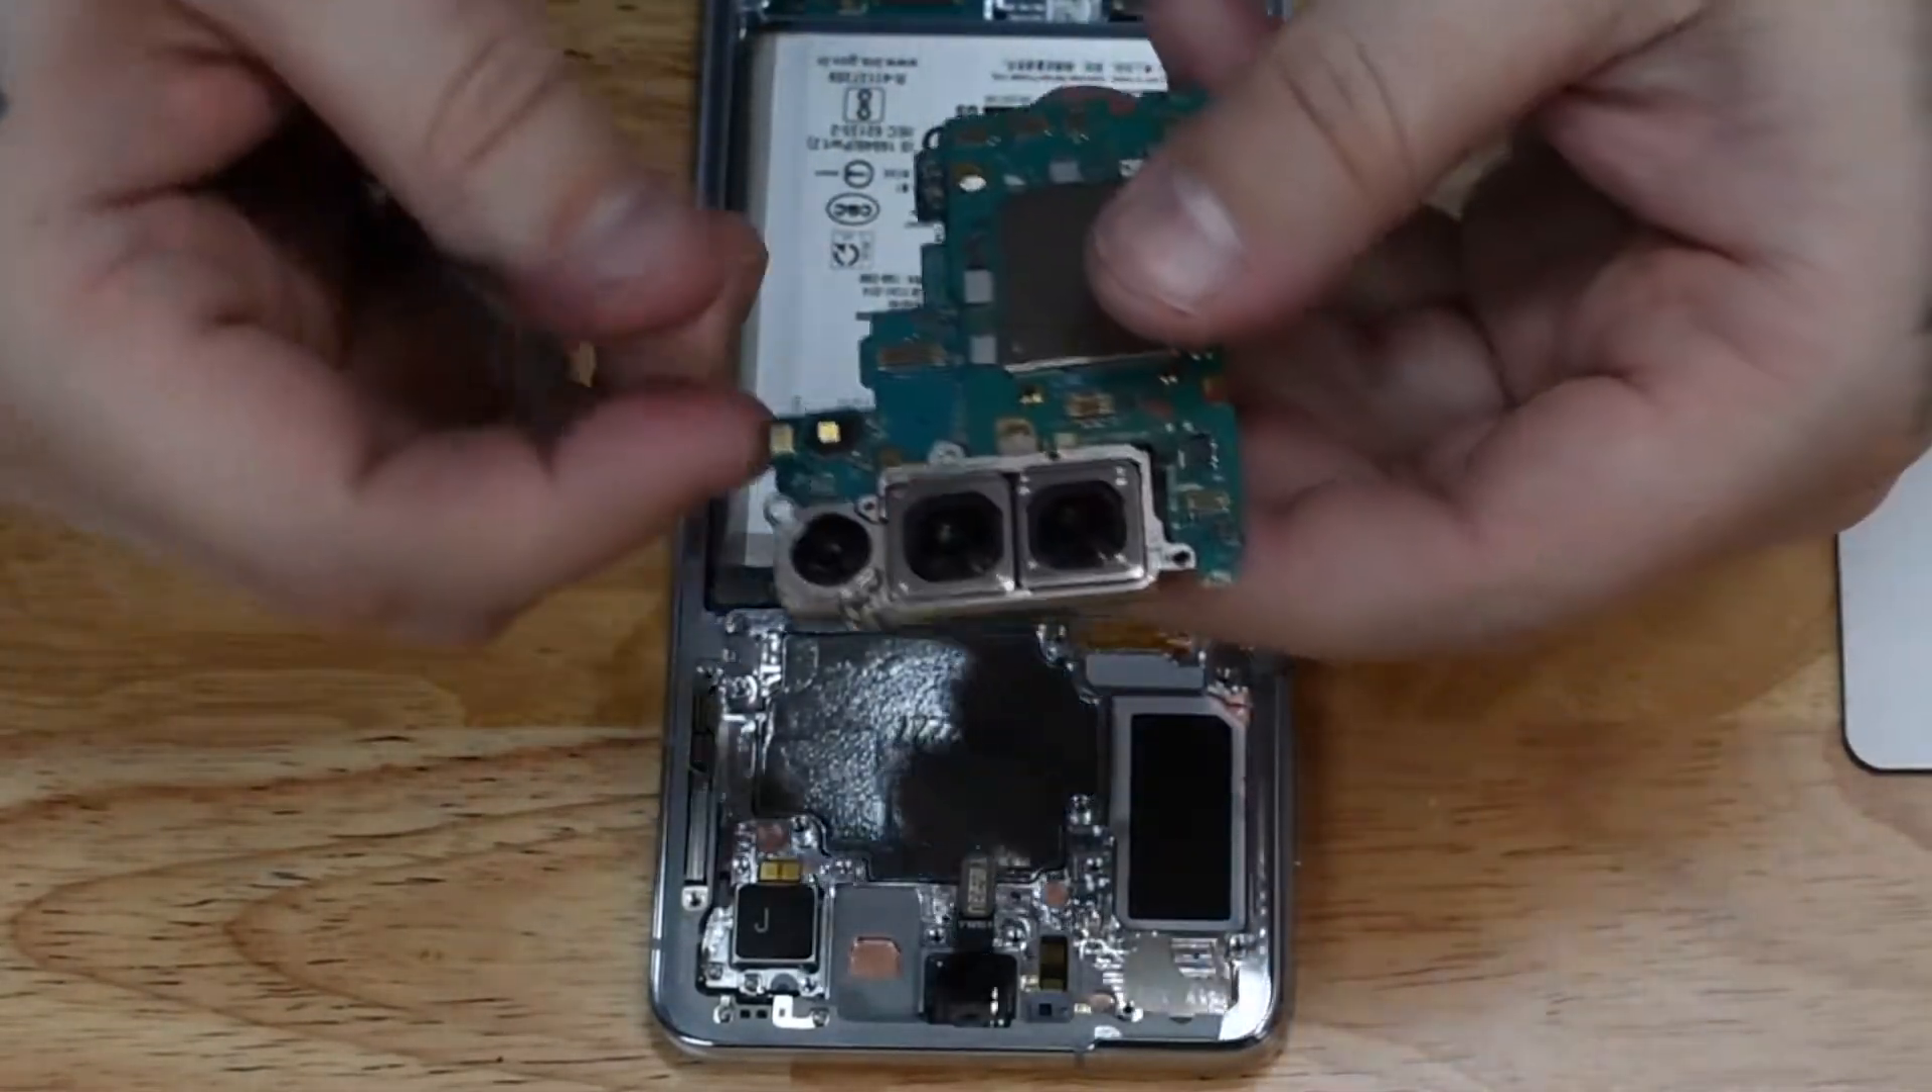As you can see the three cameras are connected to the board and they come out with the board.